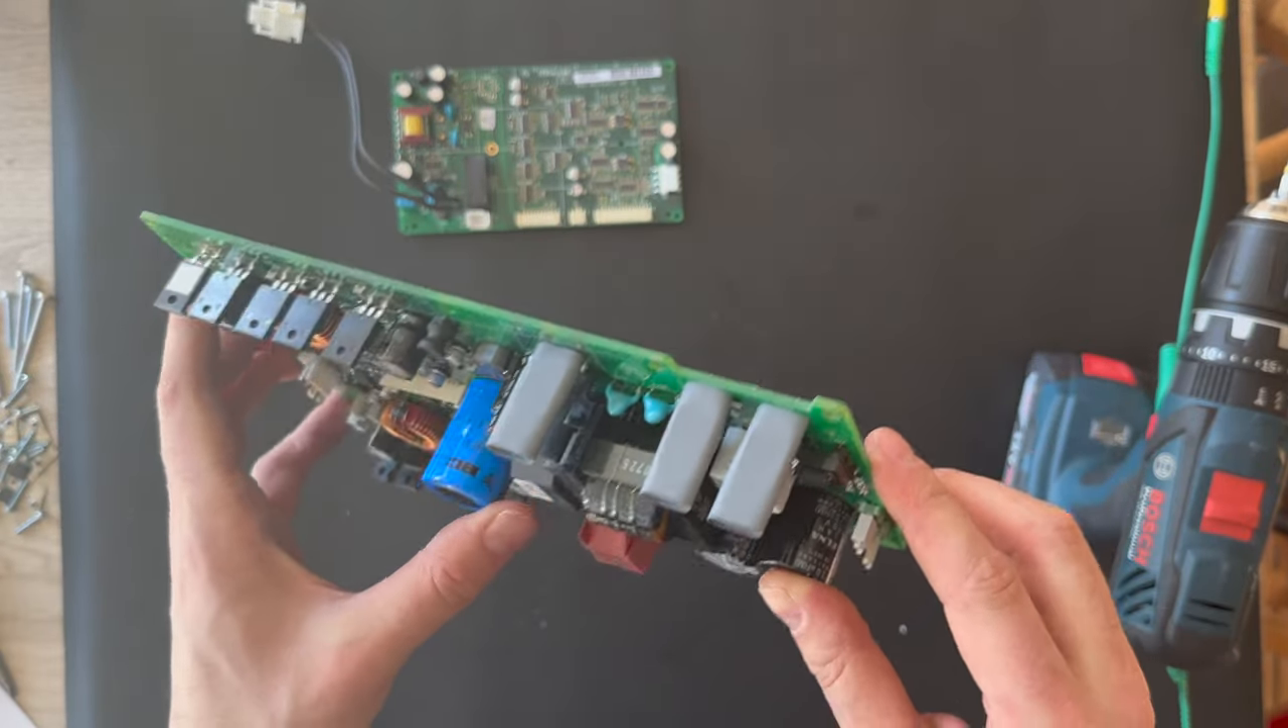We have completely removed the, the PCB board from the chassis.